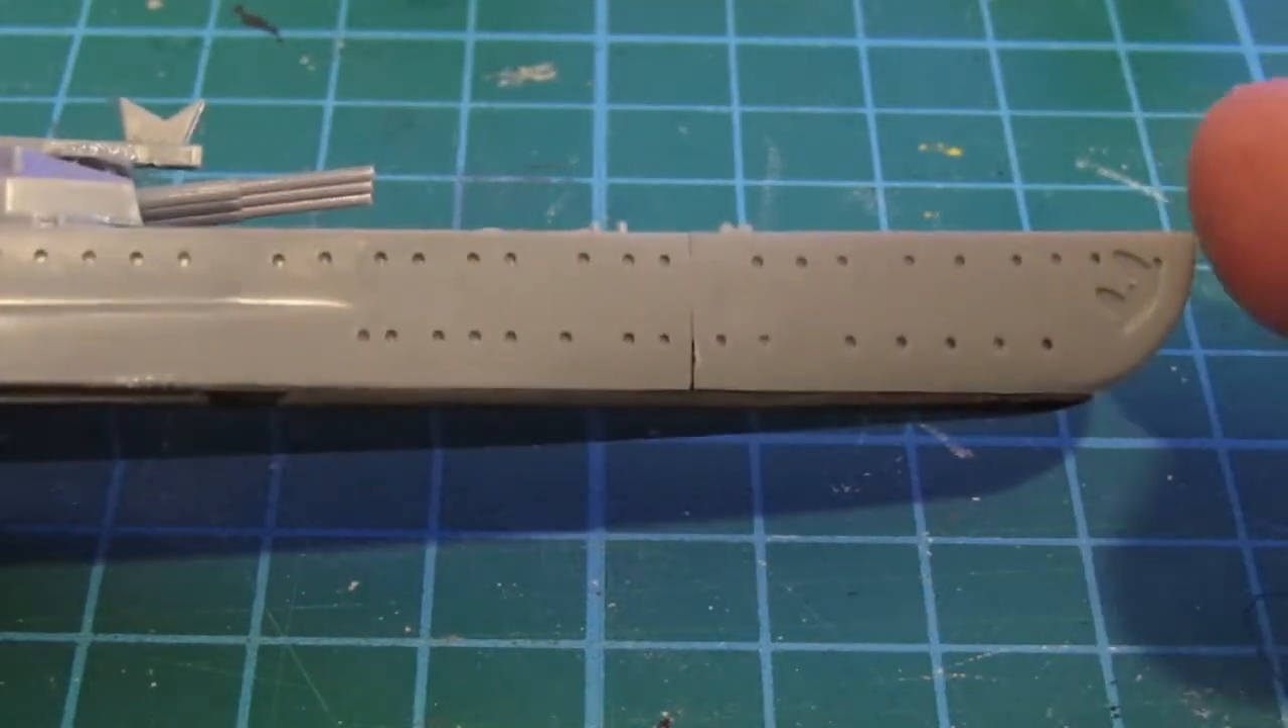But there's a seam there that I've got to fill in.